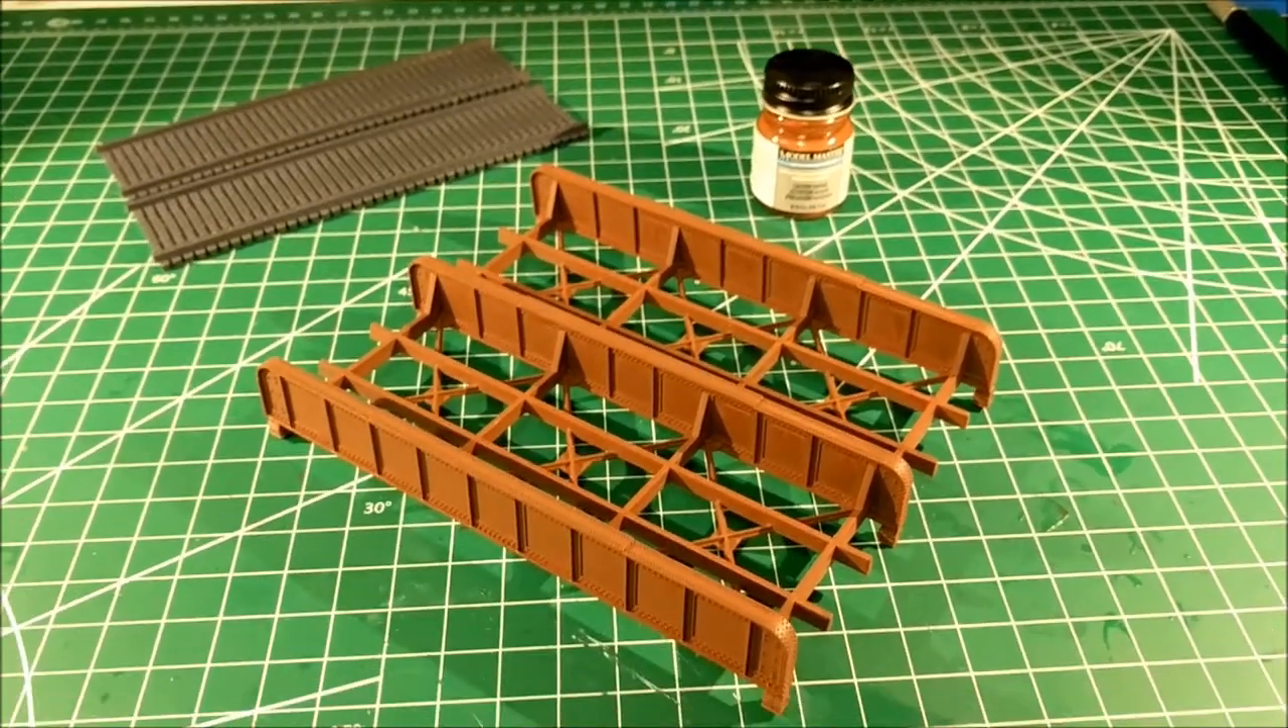The bridge has been painted a undercoat of Model Master's flat rust, but we have not attached the railroad tie sections.